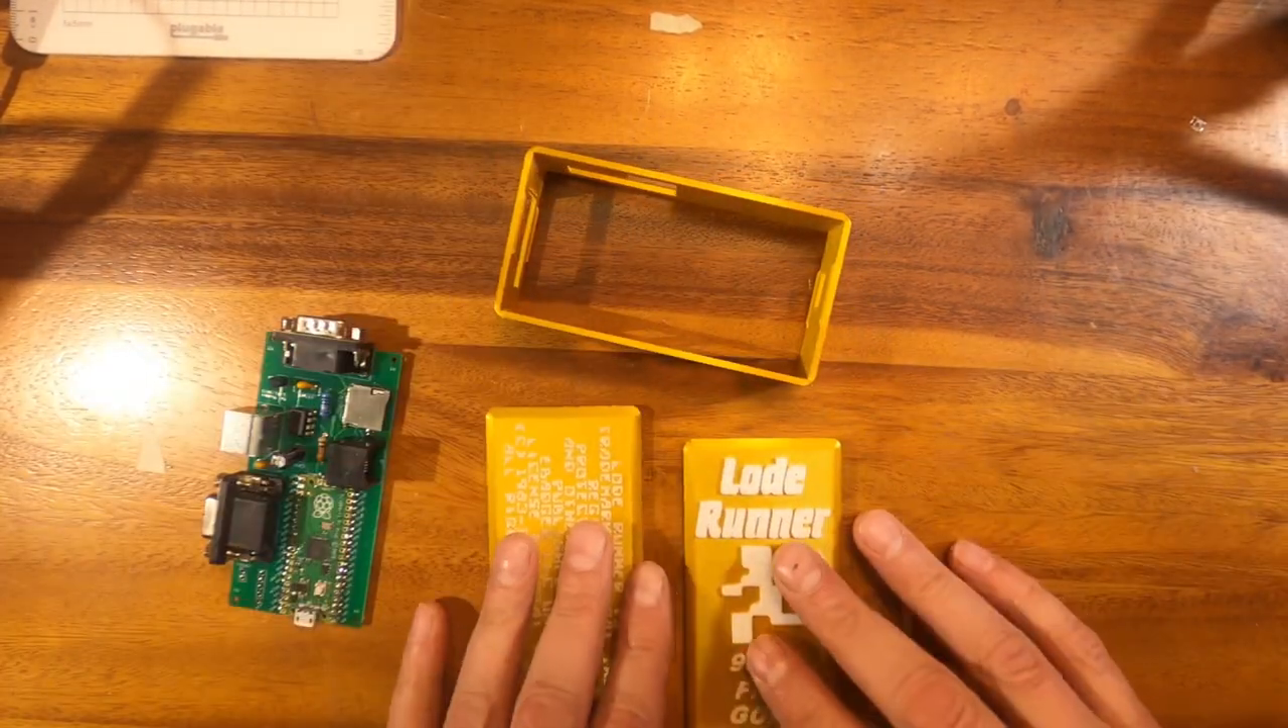This is the finished board, soldered and put together.